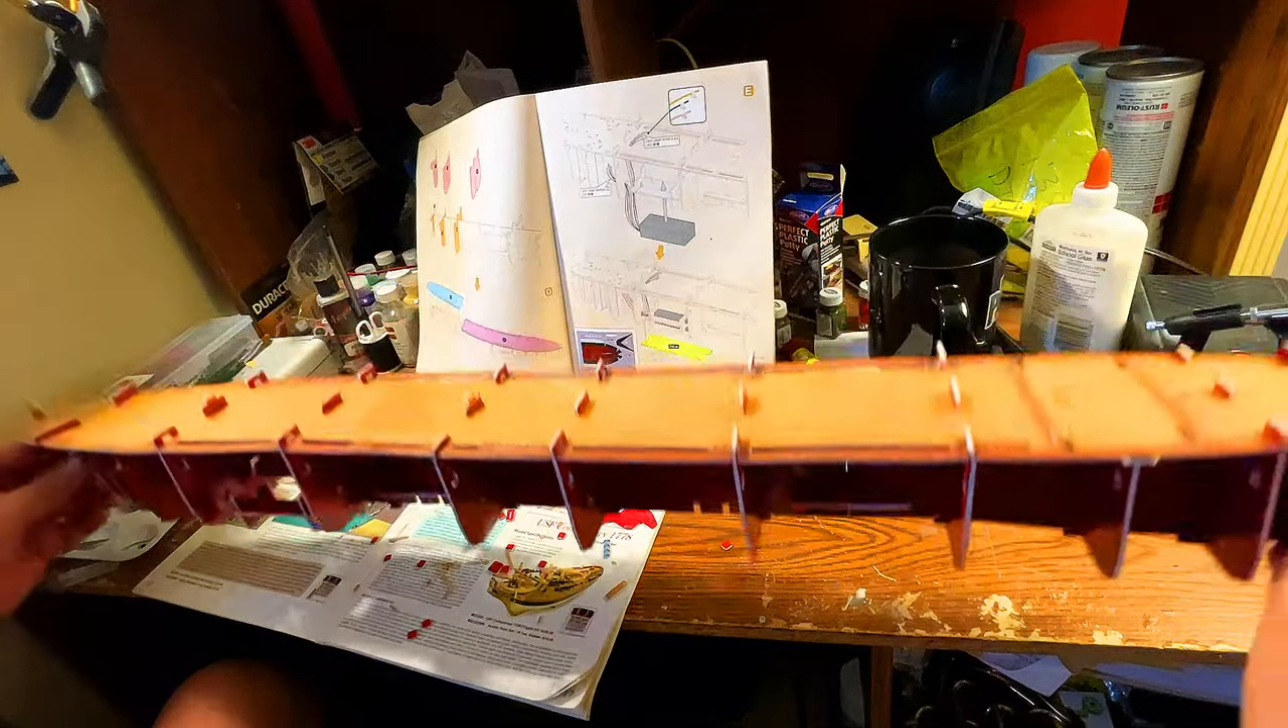Okay, so I don't know if you guys can see, we've got the deck on top, deck section.